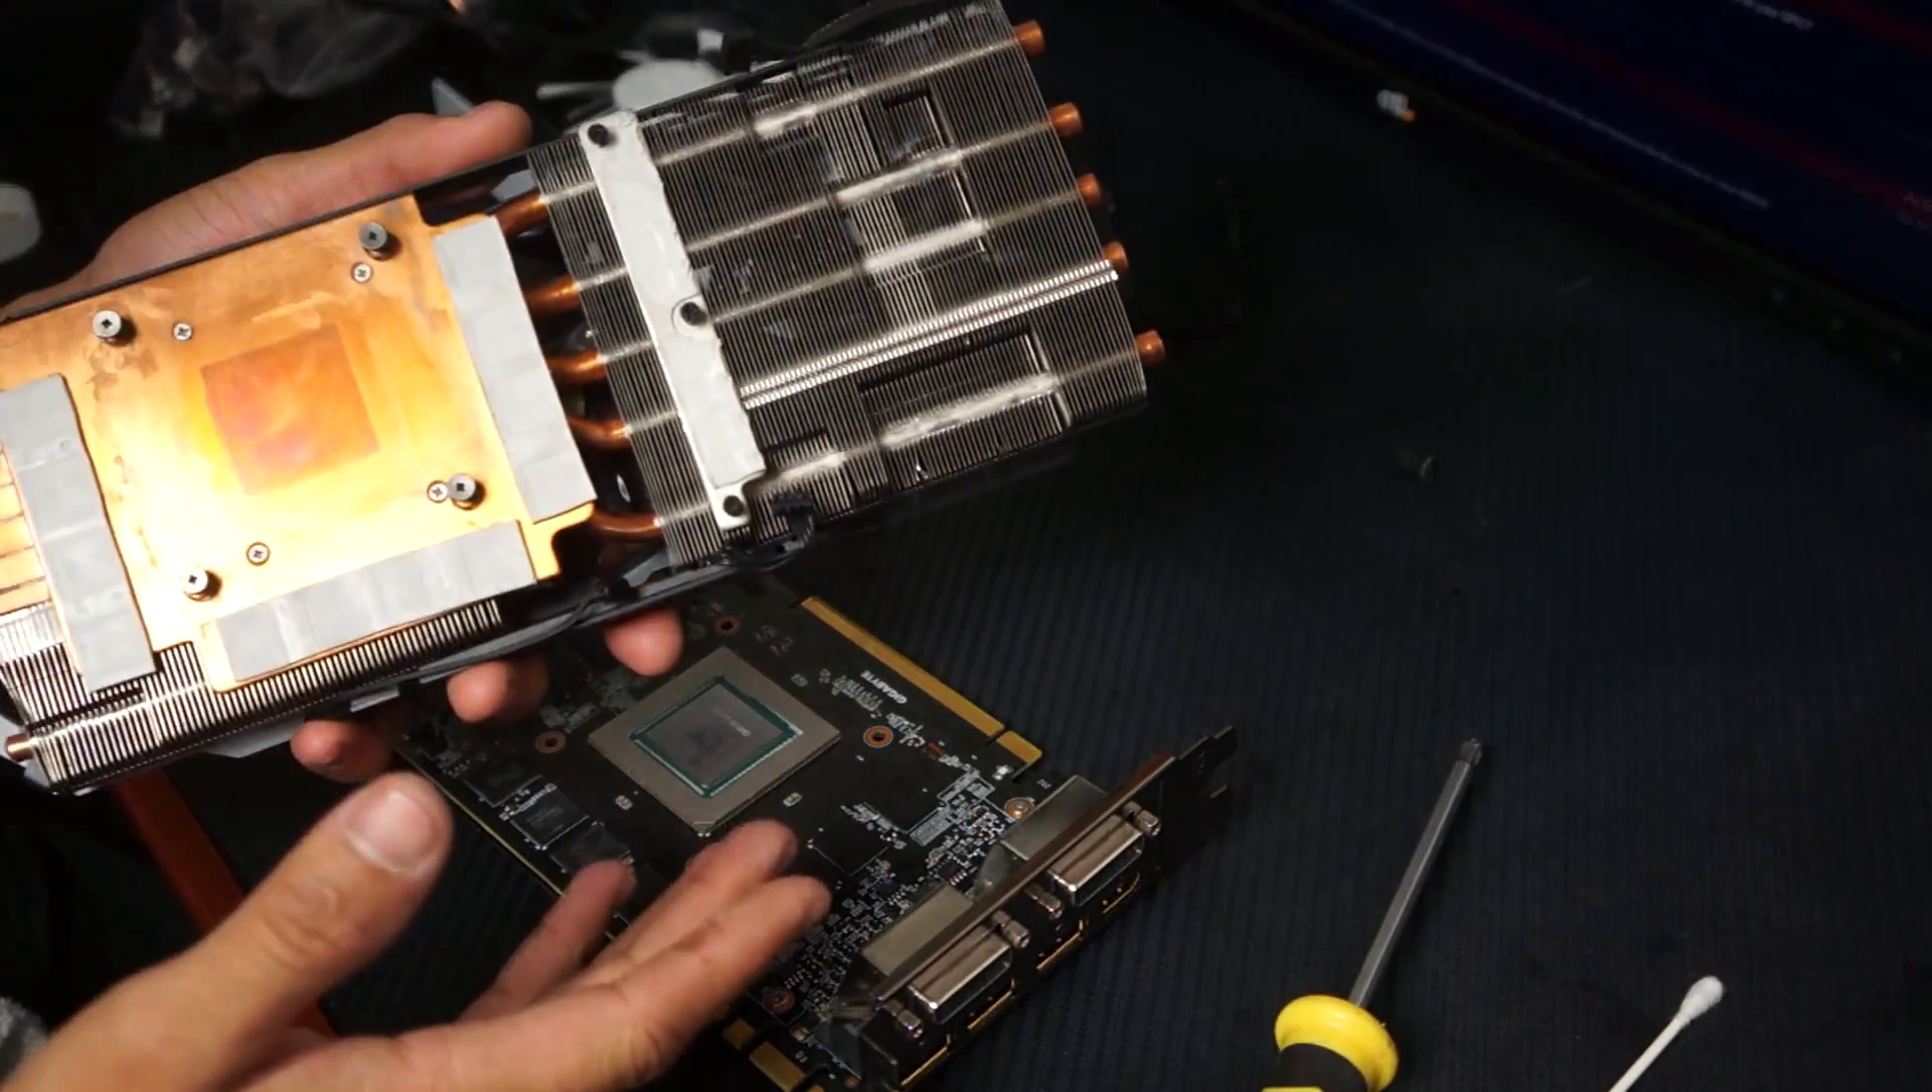So here's the cooler removed already.